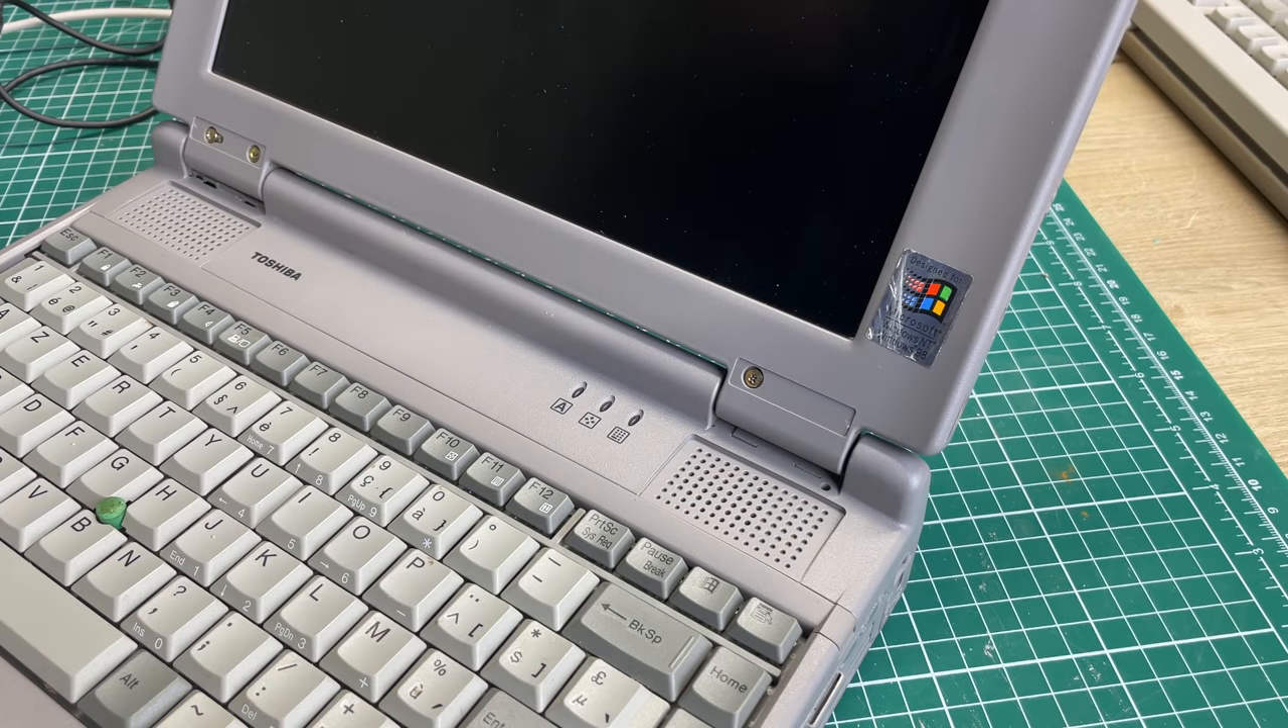The only thing that we still need to do is kind of hide away these little screws here.